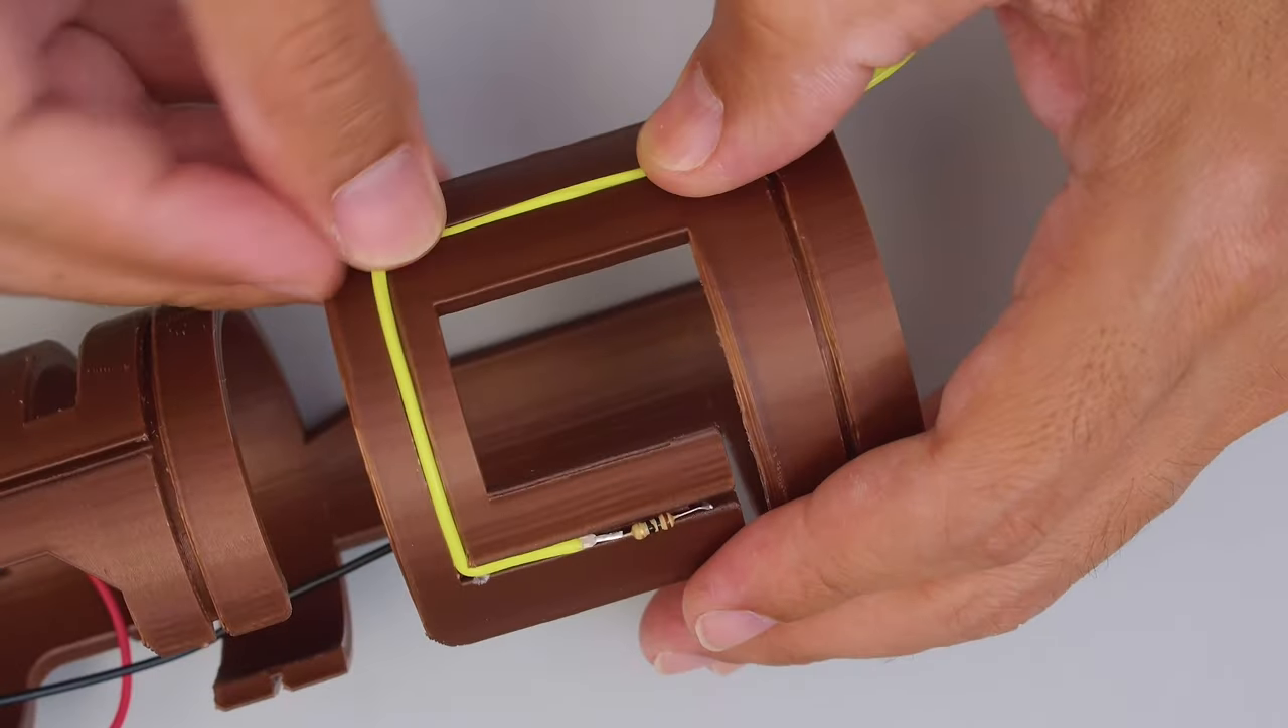The LED Noodles are press-fitted into the built-in channels on the outside of the armband.